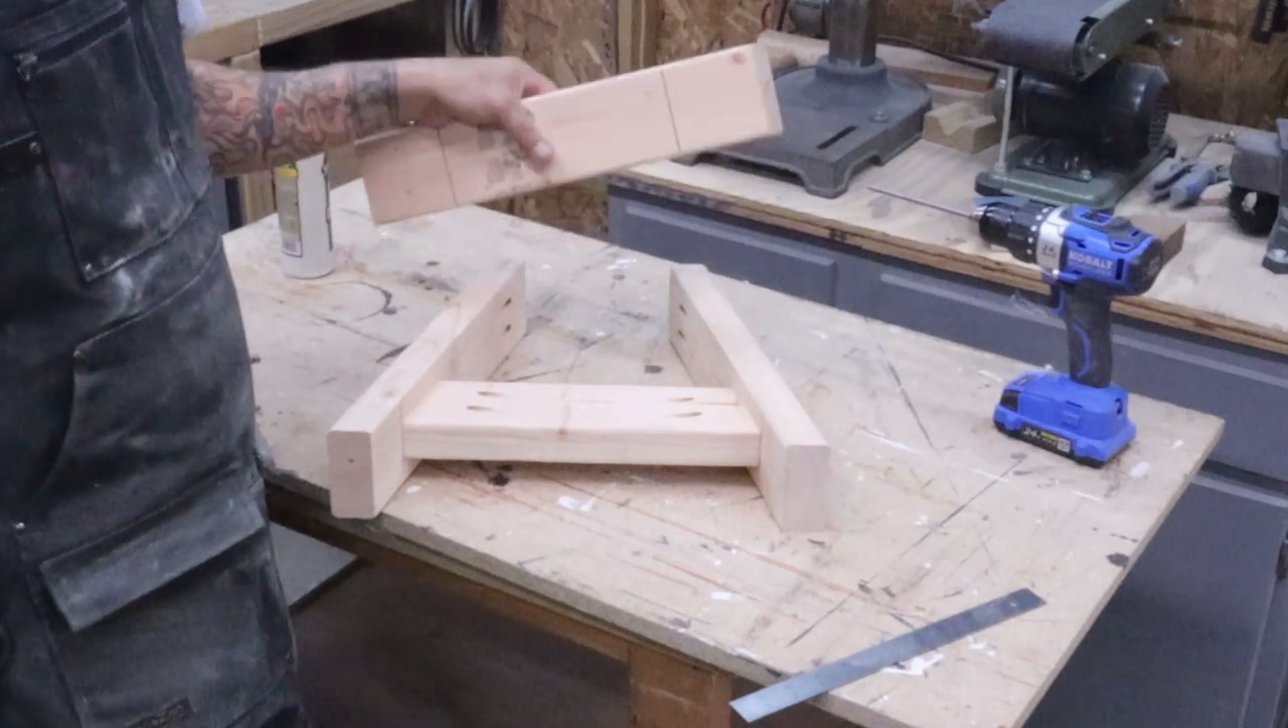We're not going to put the top on yet we're going to attach the seat slats first and then put this on.